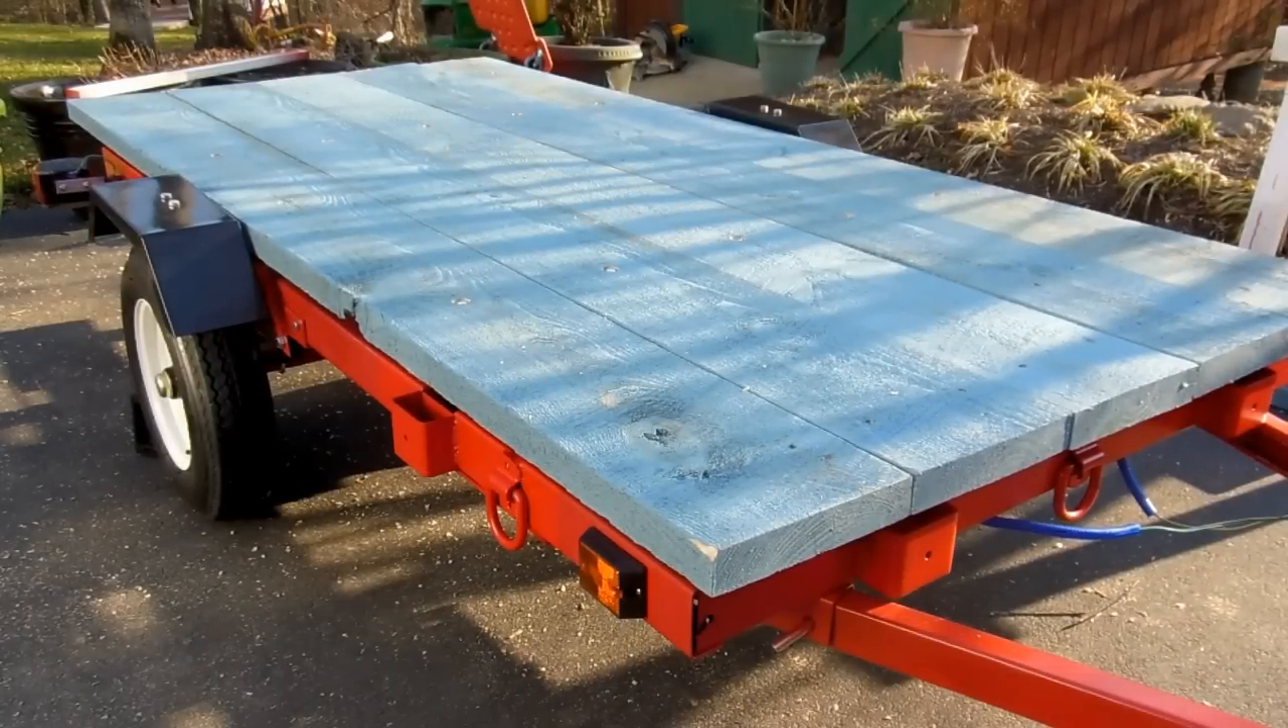Okay, here we are with the deck all fastened down.